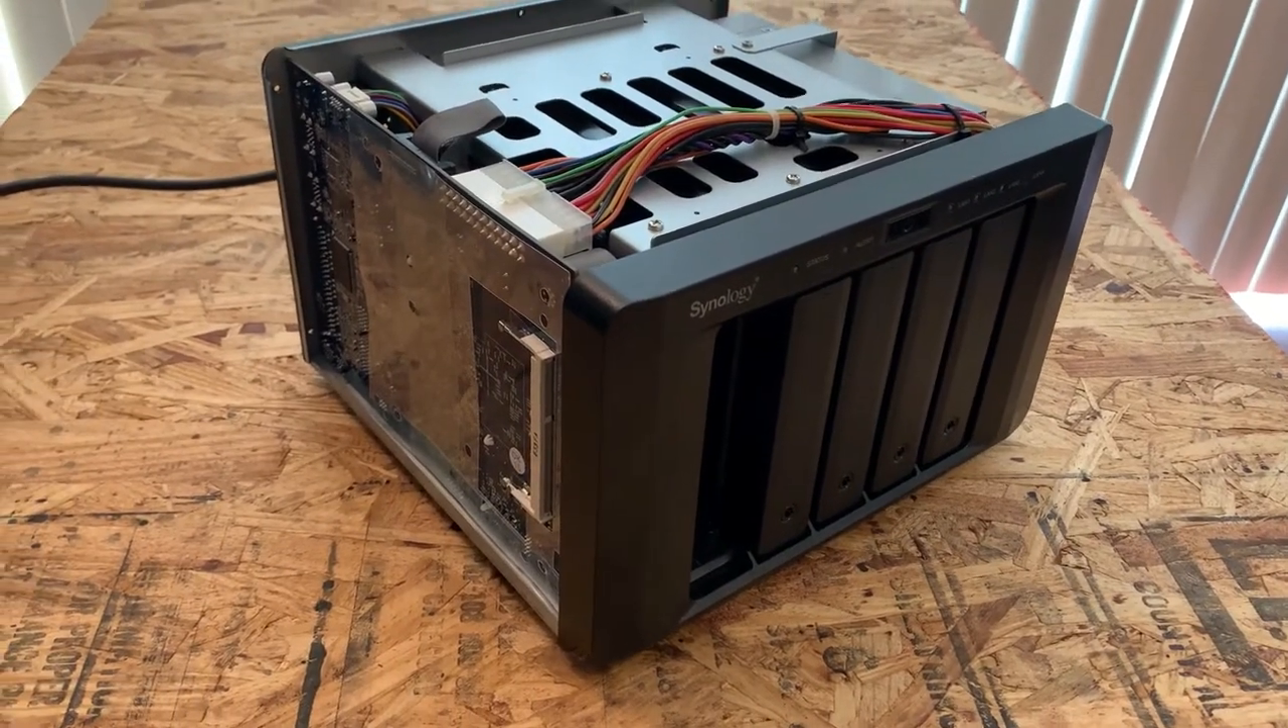All right so we have the unit all put back together minus the outer shell.